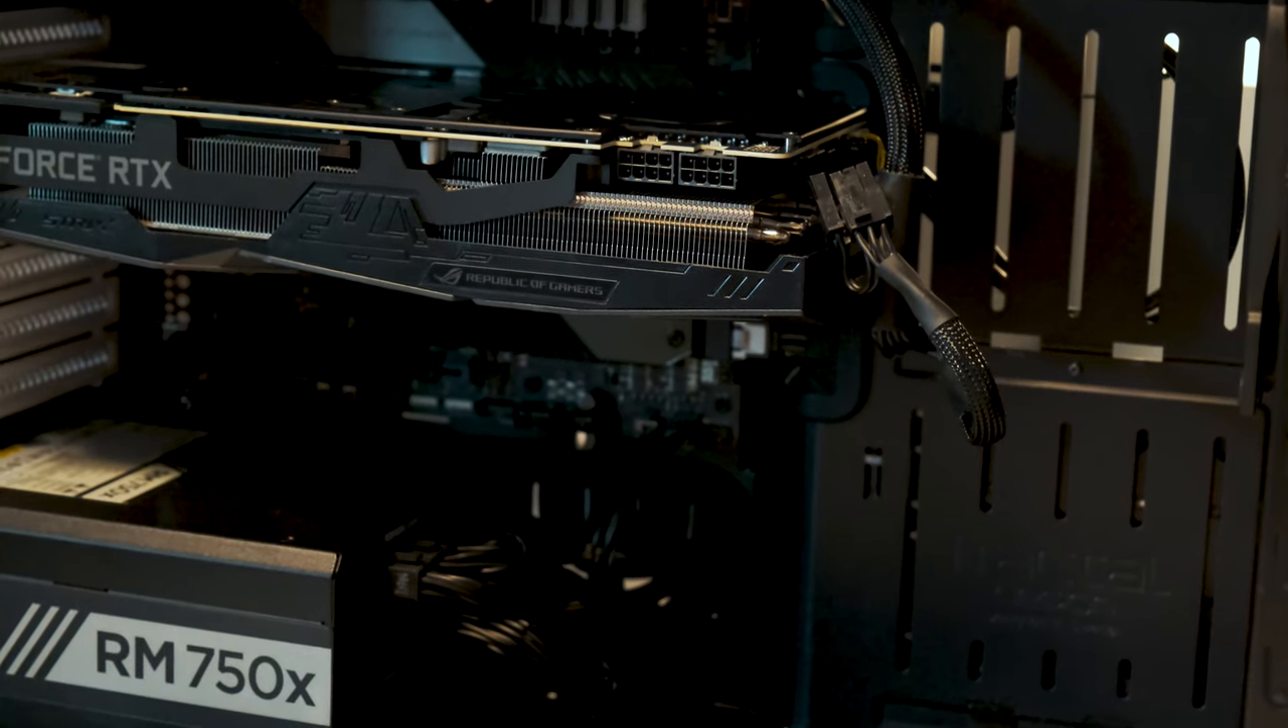Now the GPU is installed inside of the case.